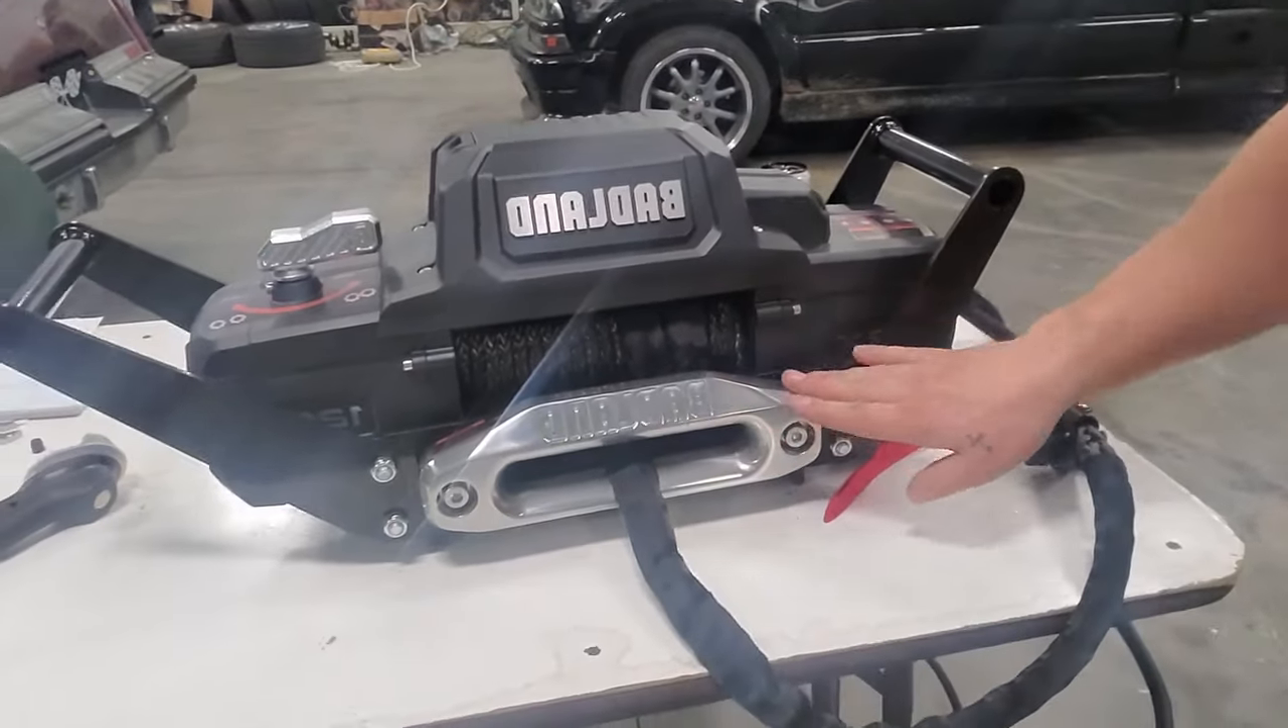This is what we got so far, right? So our entire setup is bolted together and ready to go. The fairlead's on. Everything's cool.